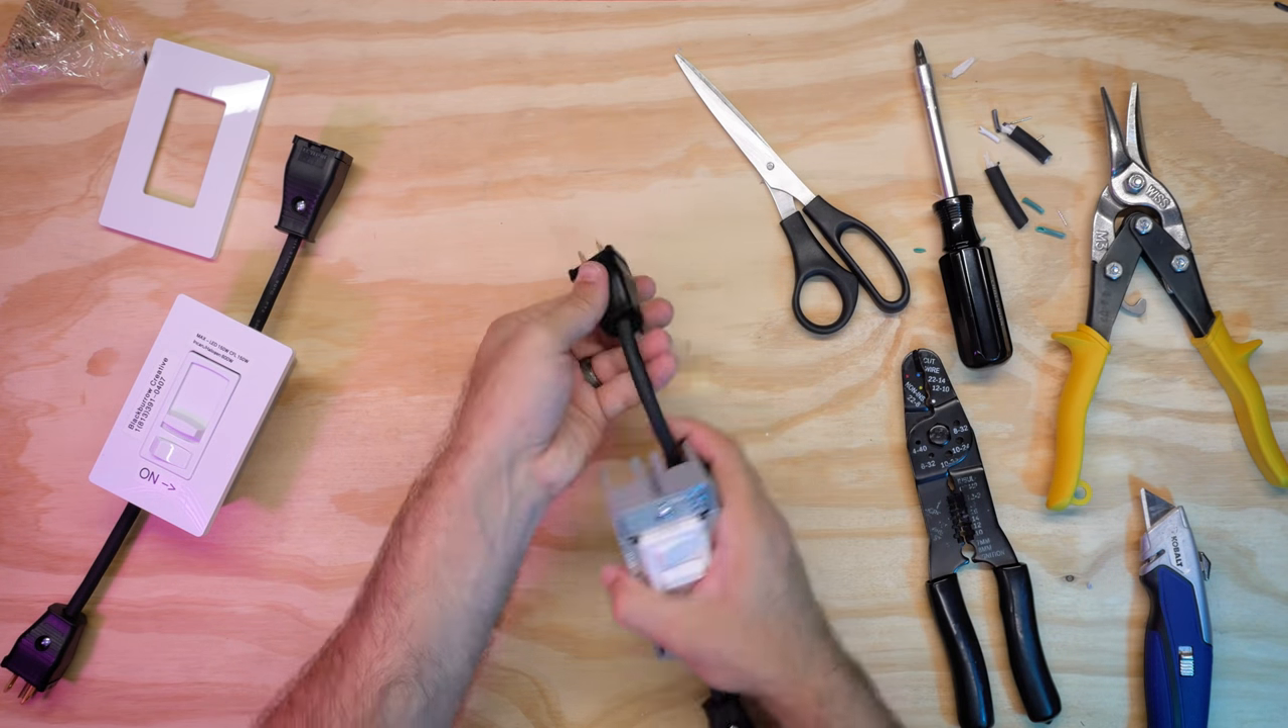And except for the wall plate, we're done.